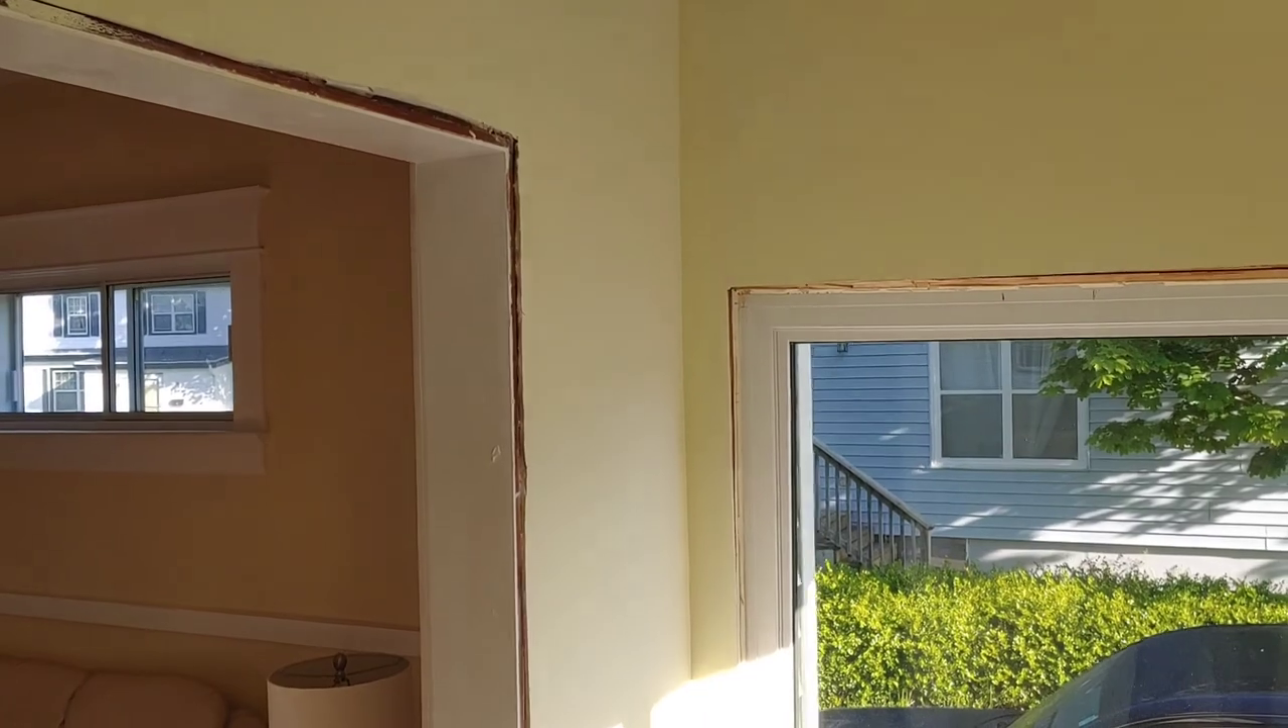Stand back here a little bit and there is my drywall sanded smooth primed painted with two coats of uh top coat so all that's left to do now is trim this room out.